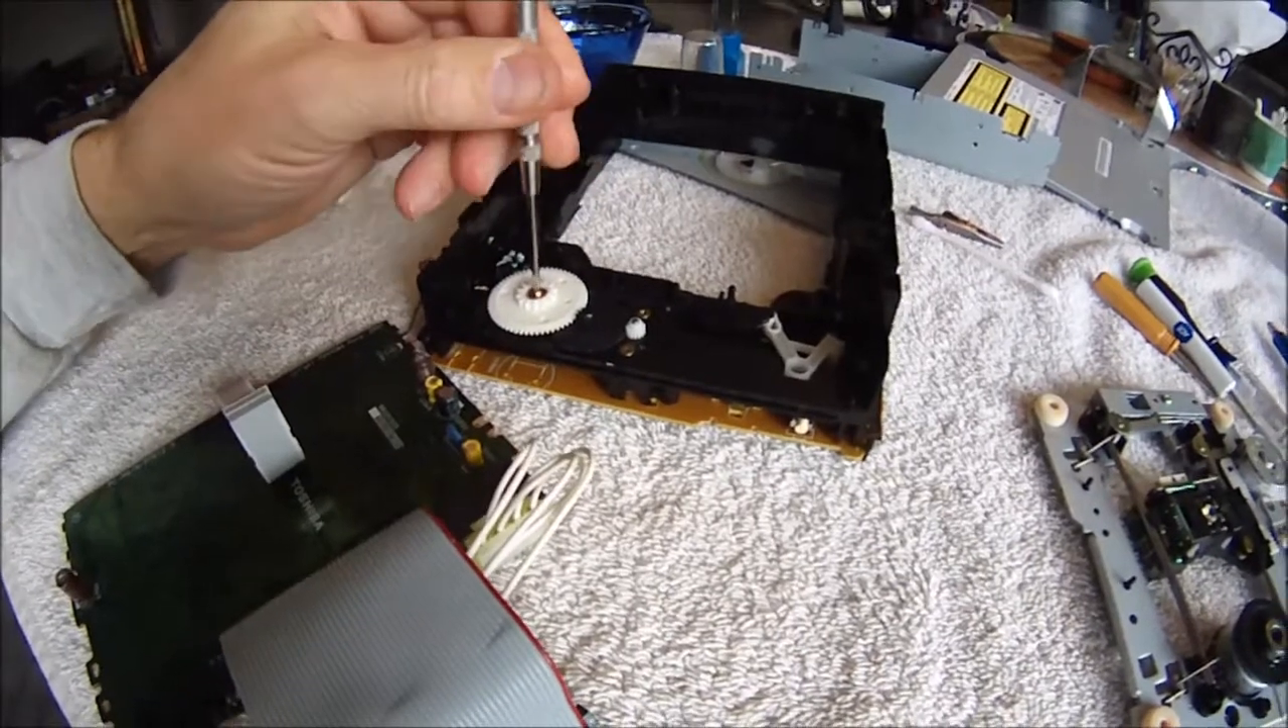This is with the gears put back in place.